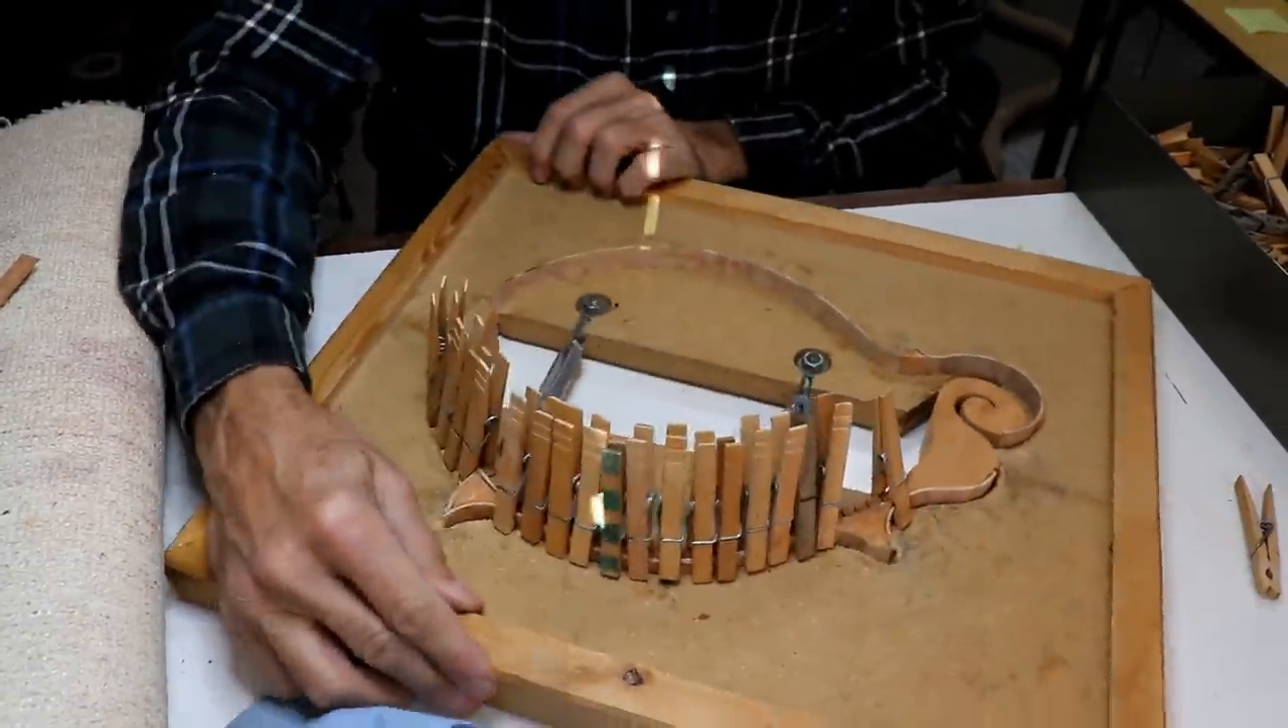Well, there's one side all clamped up, as you can see.